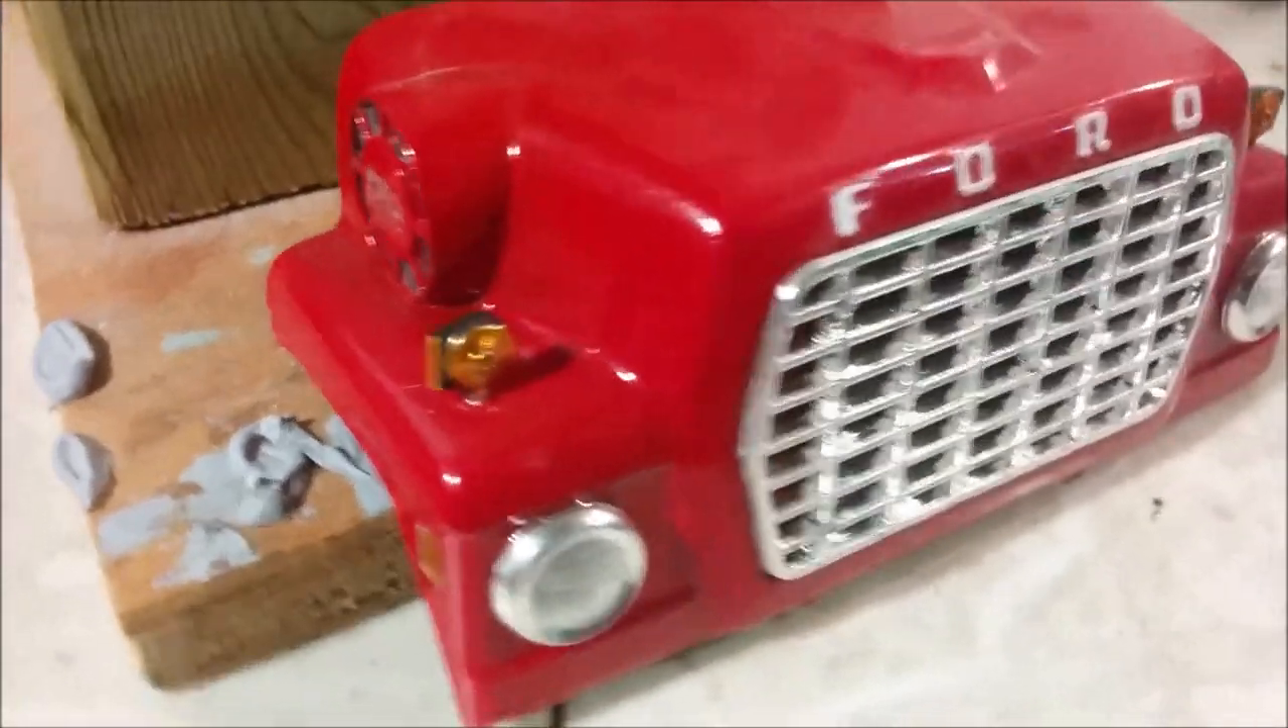I've also glued the front turn signal back on again.